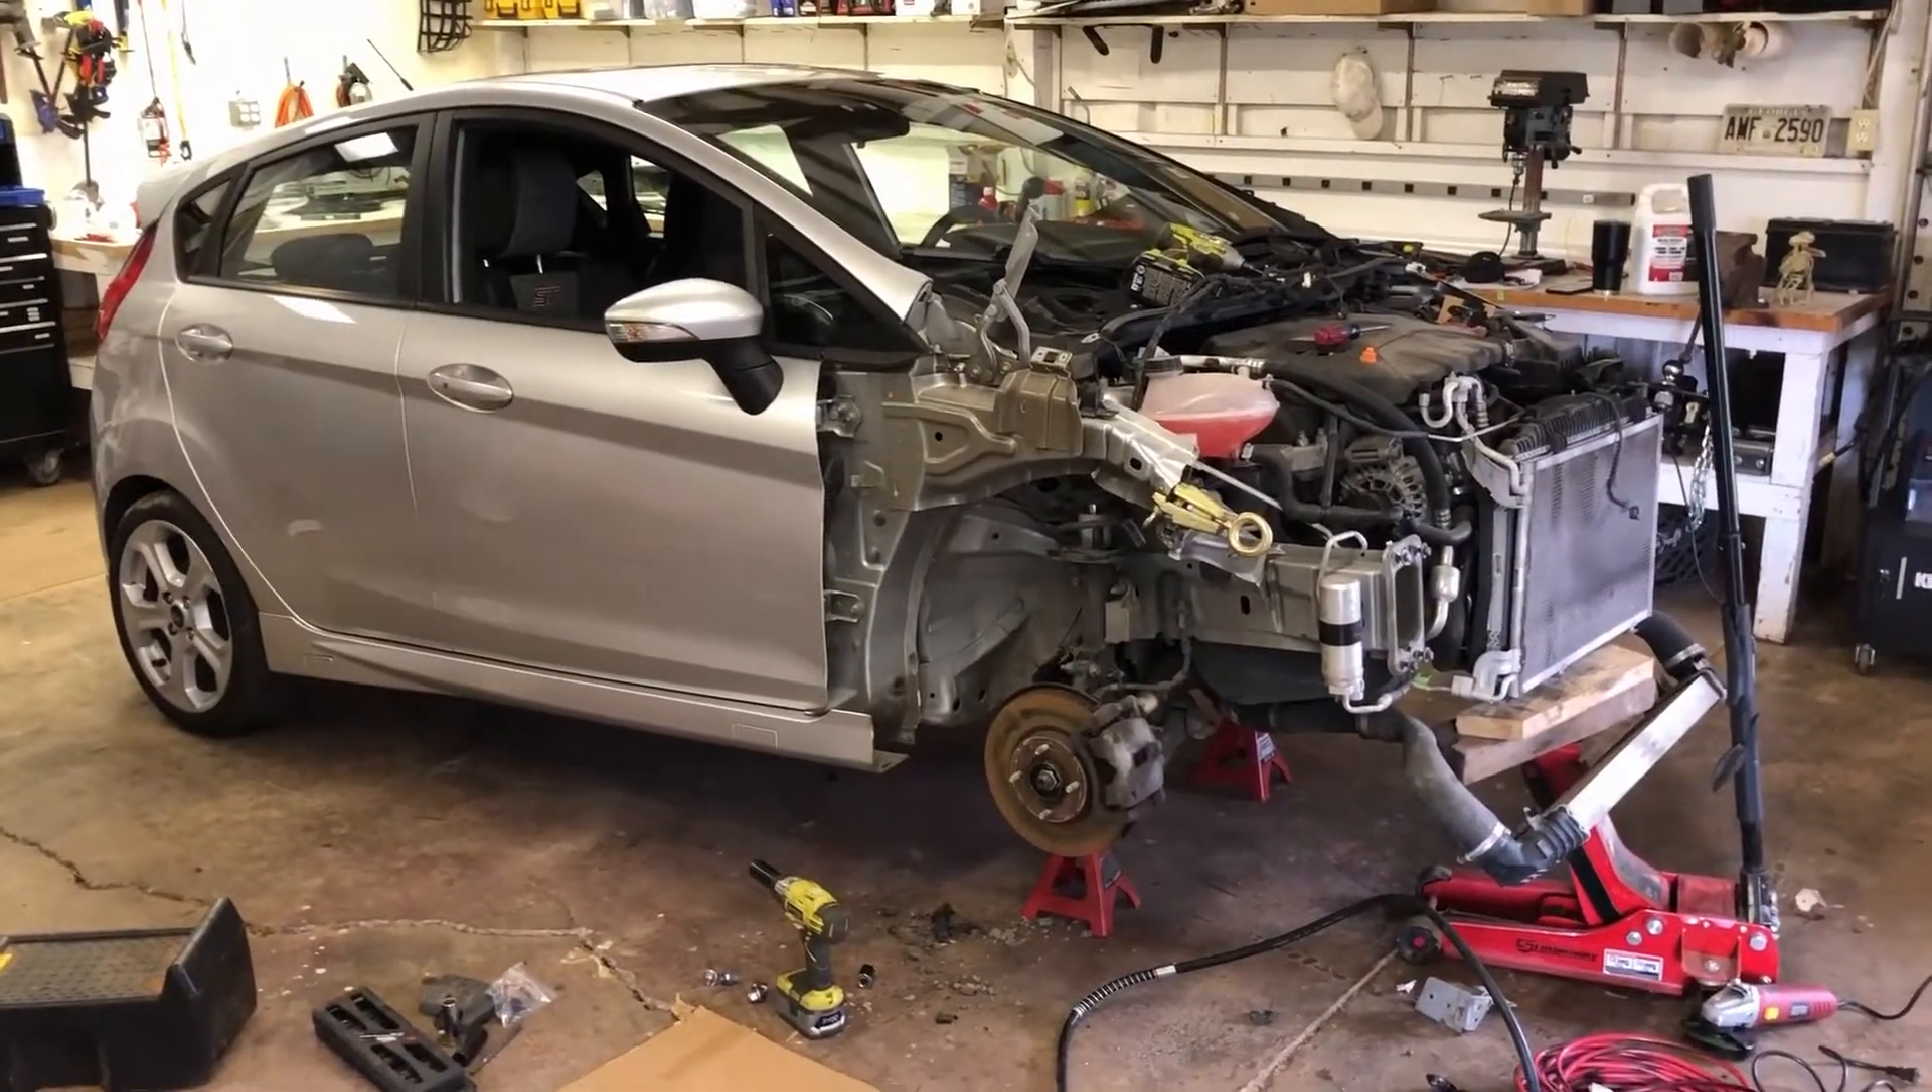All right, day one is complete and I have the car tore down.